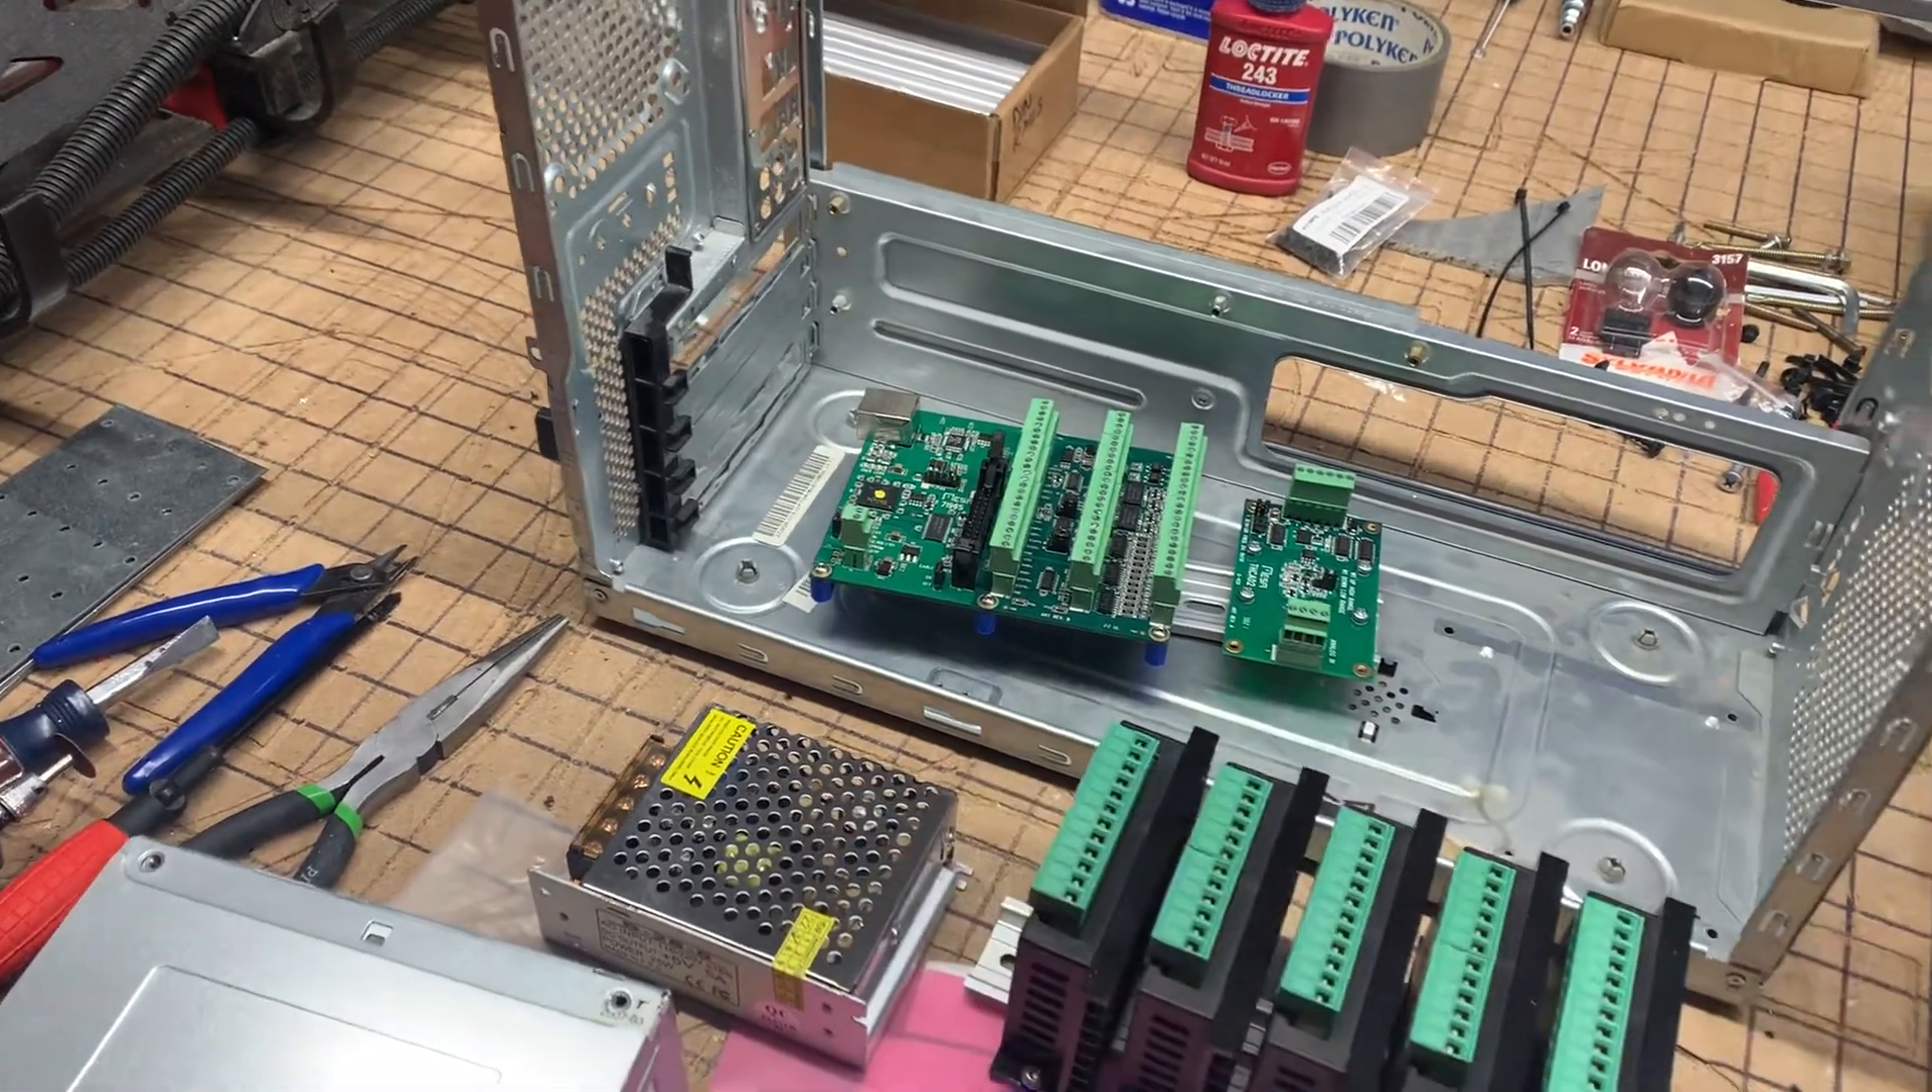So we took an old computer desktop tower case and managed to remove all the drive bays and other stuff that was in it and we temporarily have the top and sides removed off of it.